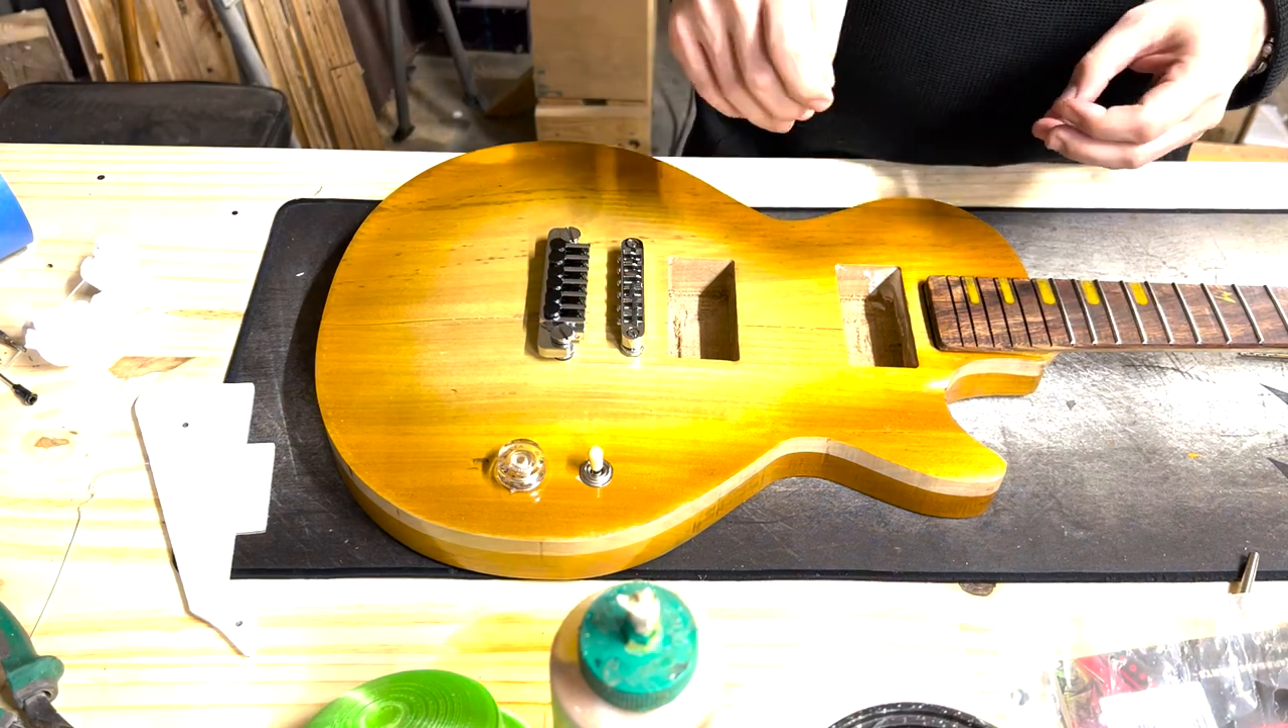So we've got to also put some pickups in as well and put the pickguard on.